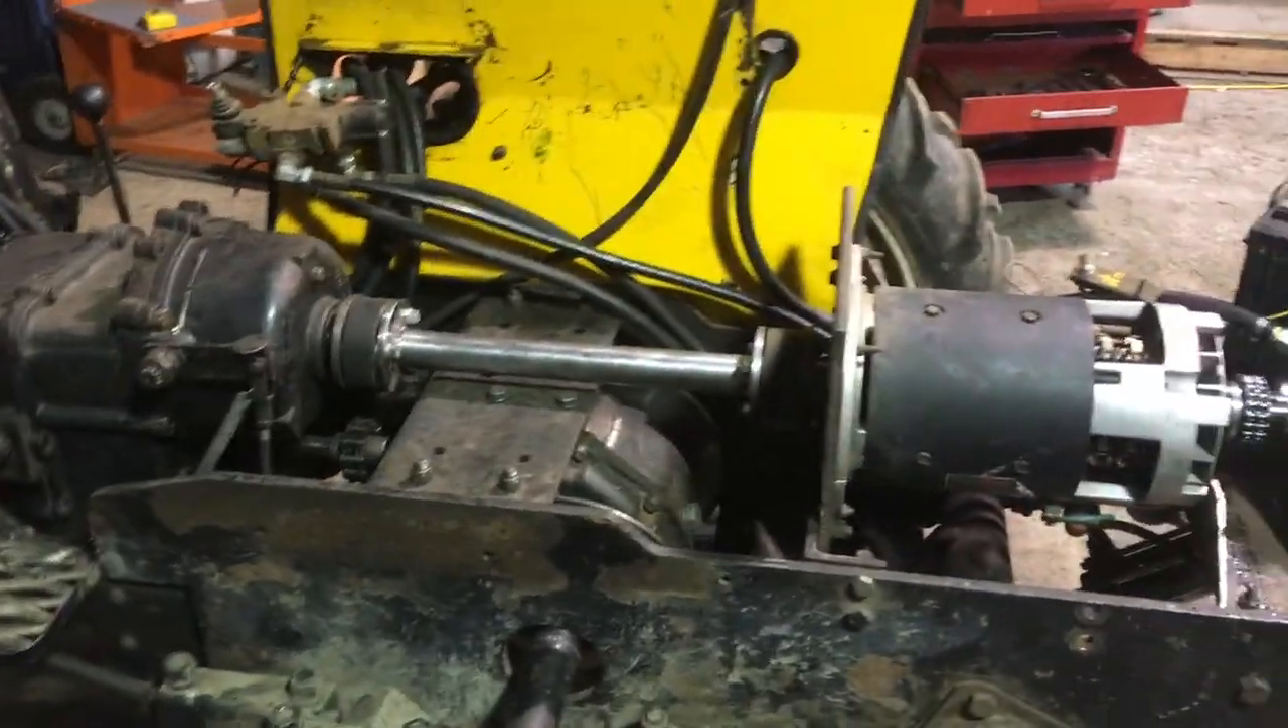There's still a lot to be done but the driveline is back together.